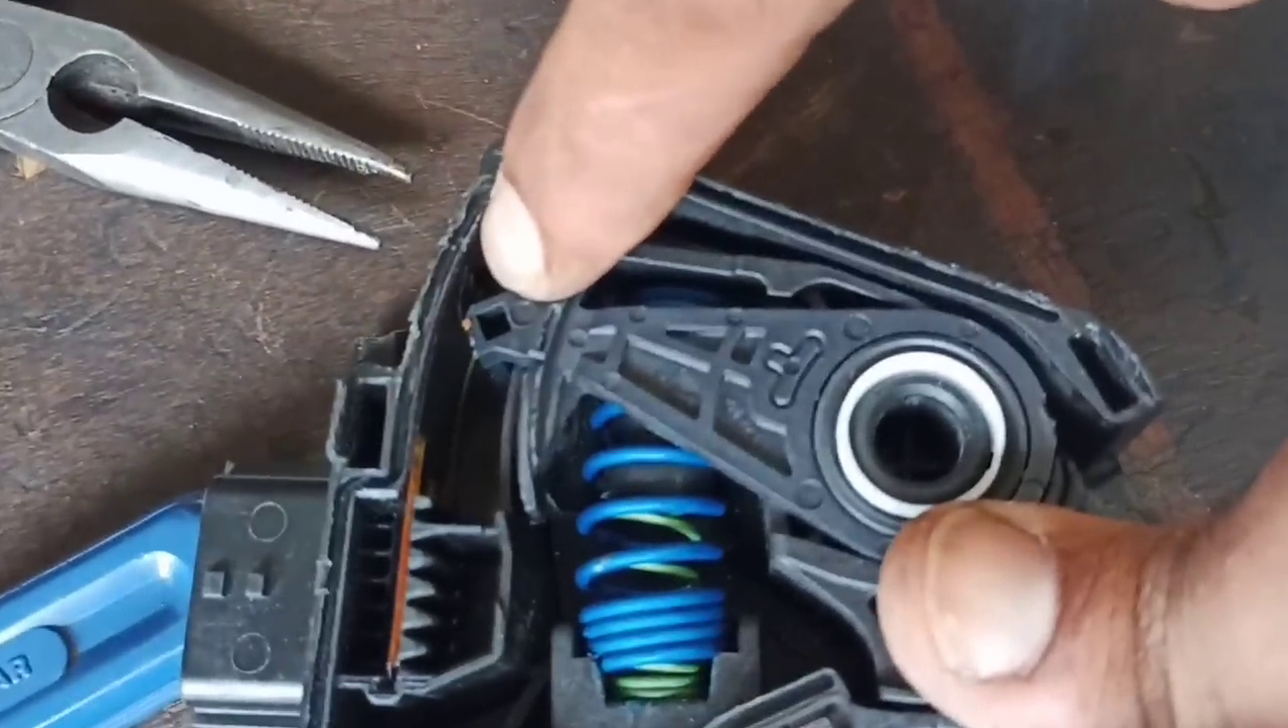तो स्प्रिंग तो हमने लगा दिया।